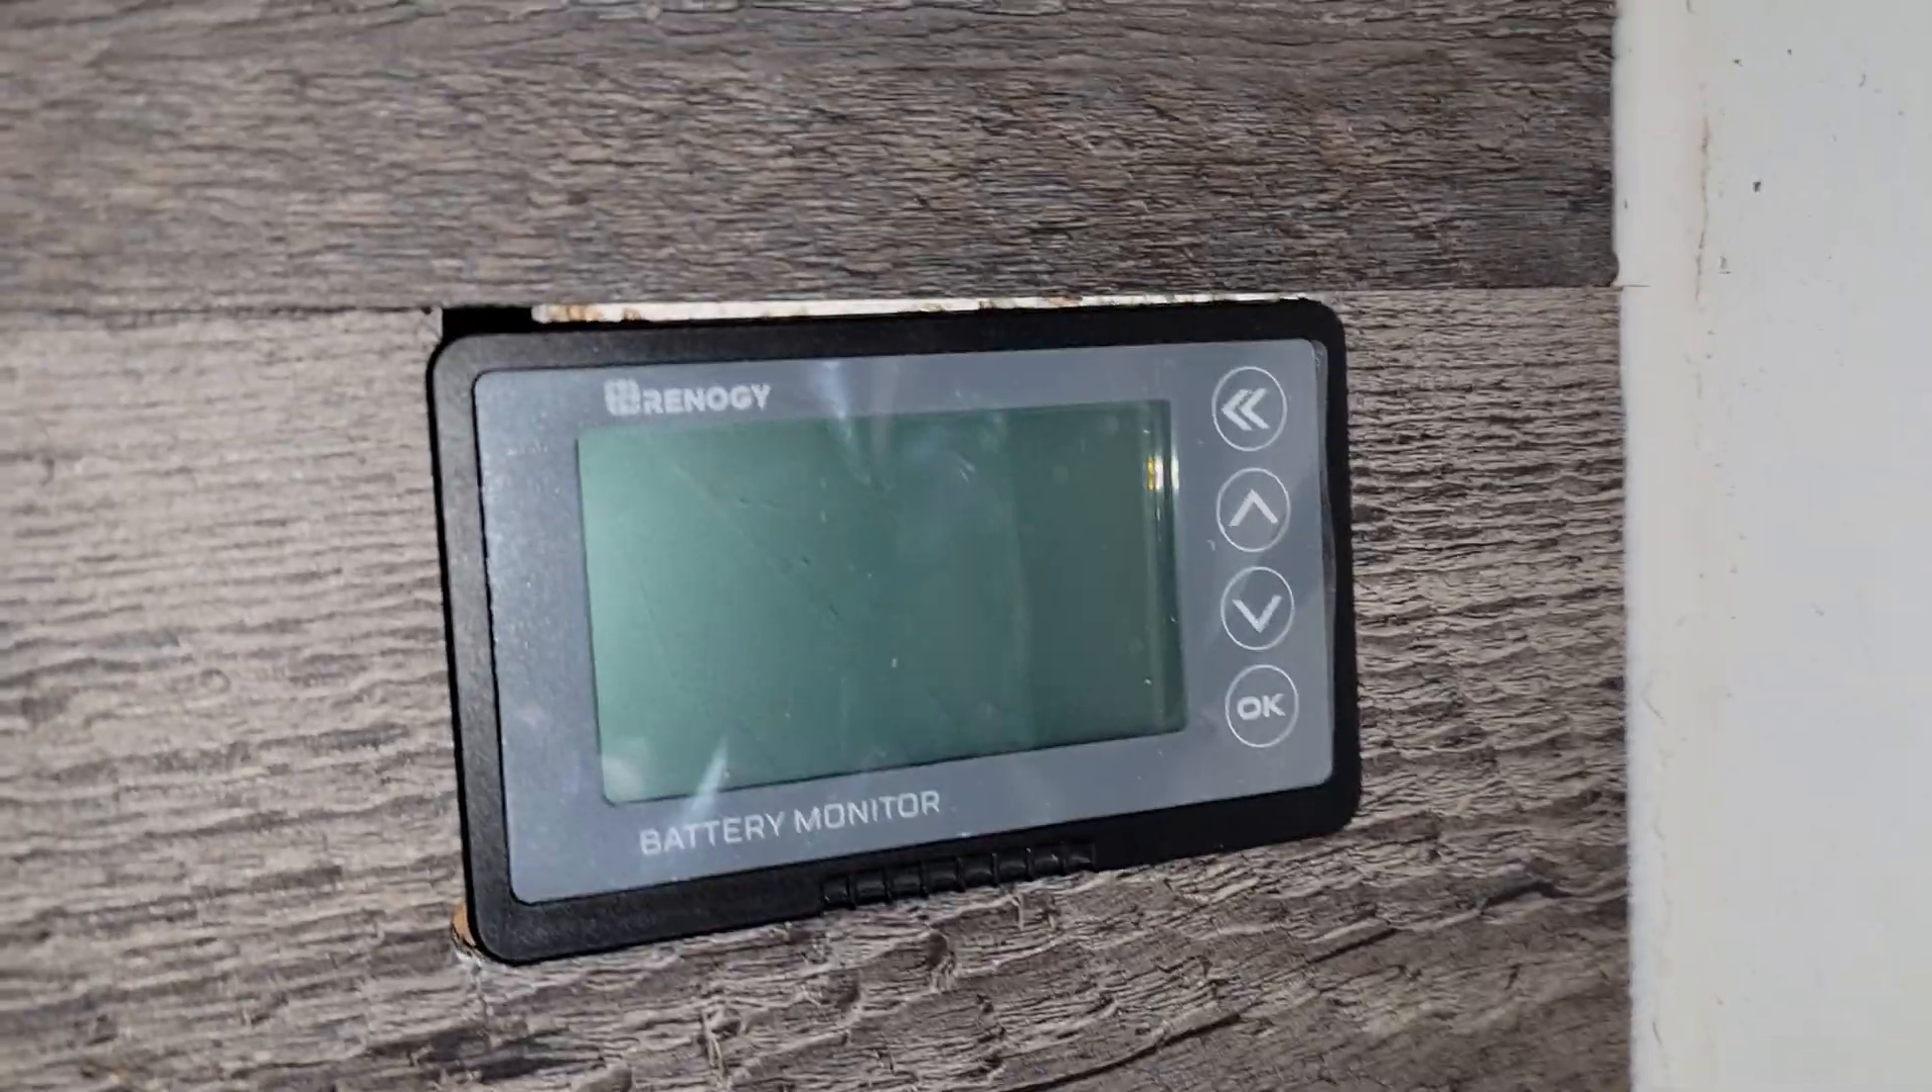It's a bit of a mess I have to clean up but I'll throw in the battery monitor there it's press fit now.